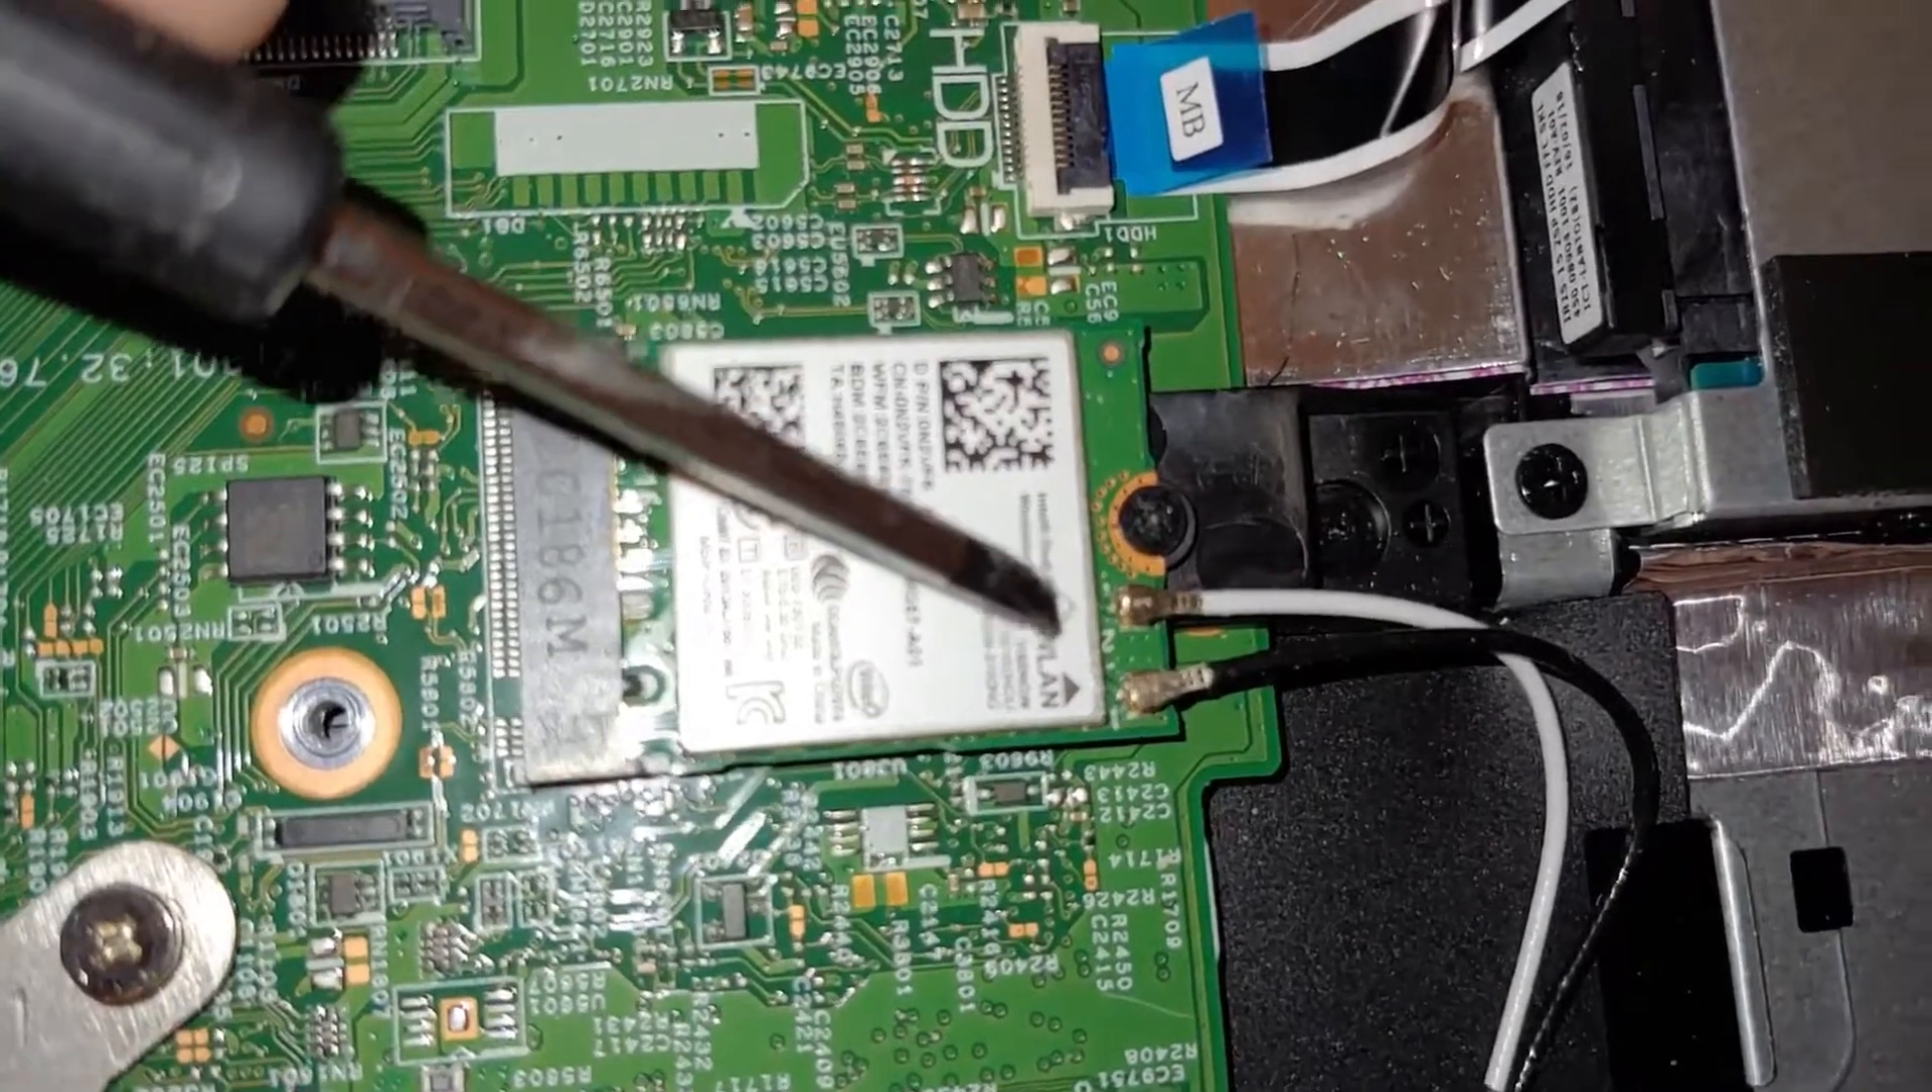I put my wifi card back in. I put the screw back in.